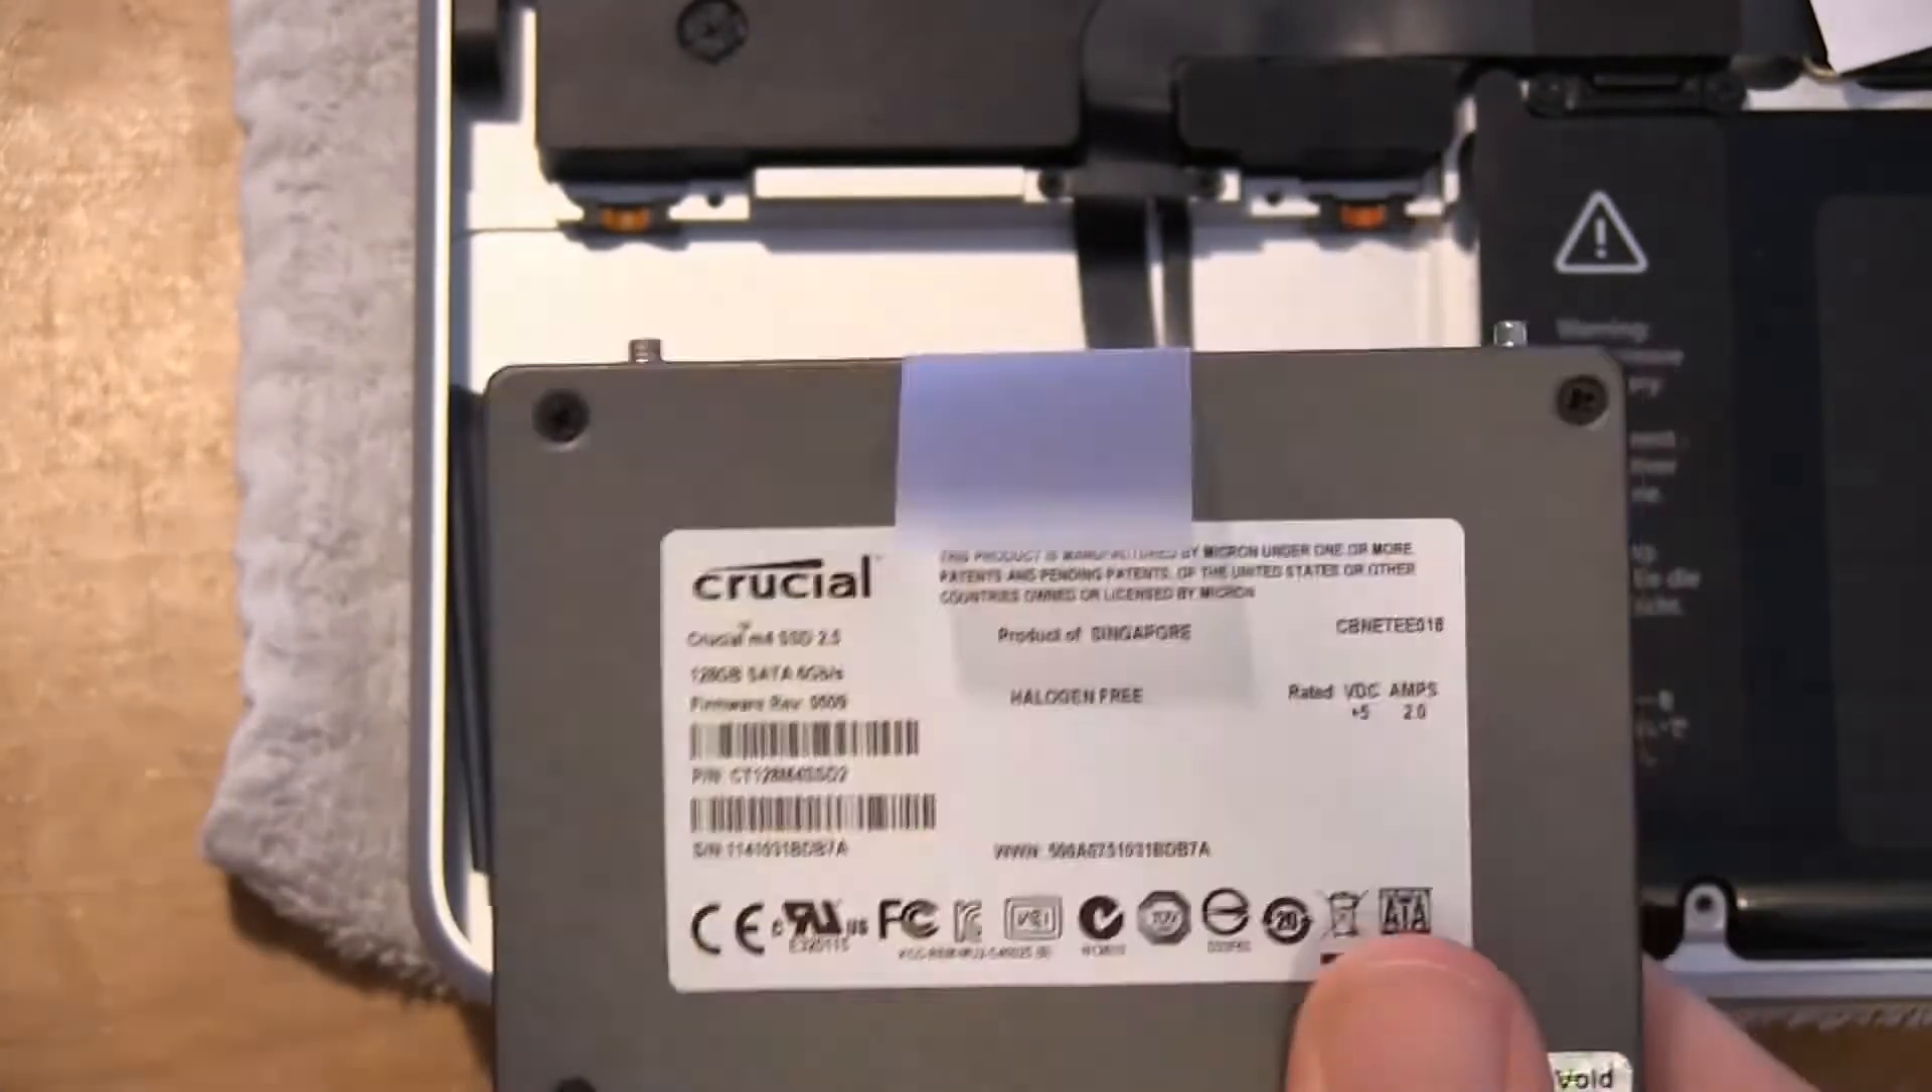And there we go. We've got our tab back on our drive.